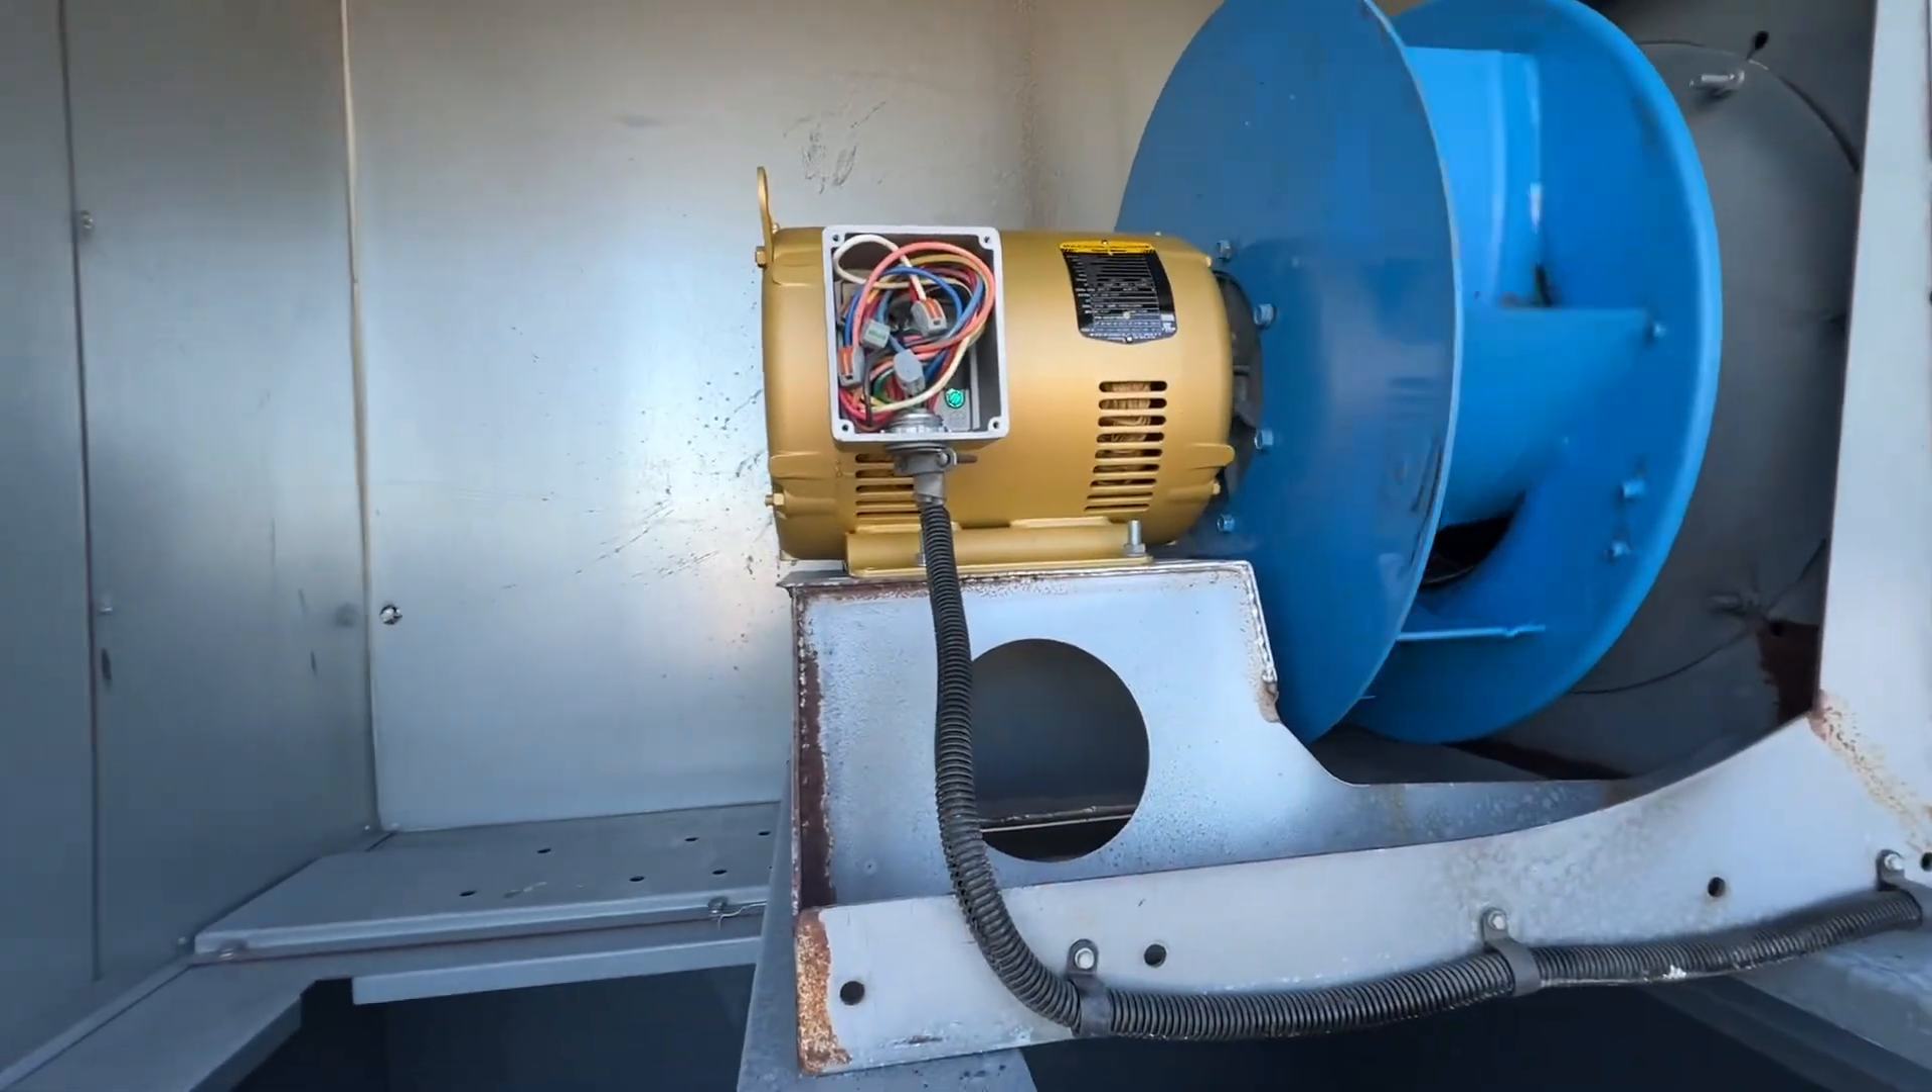All right we got our new motor and wheel hooked back up.